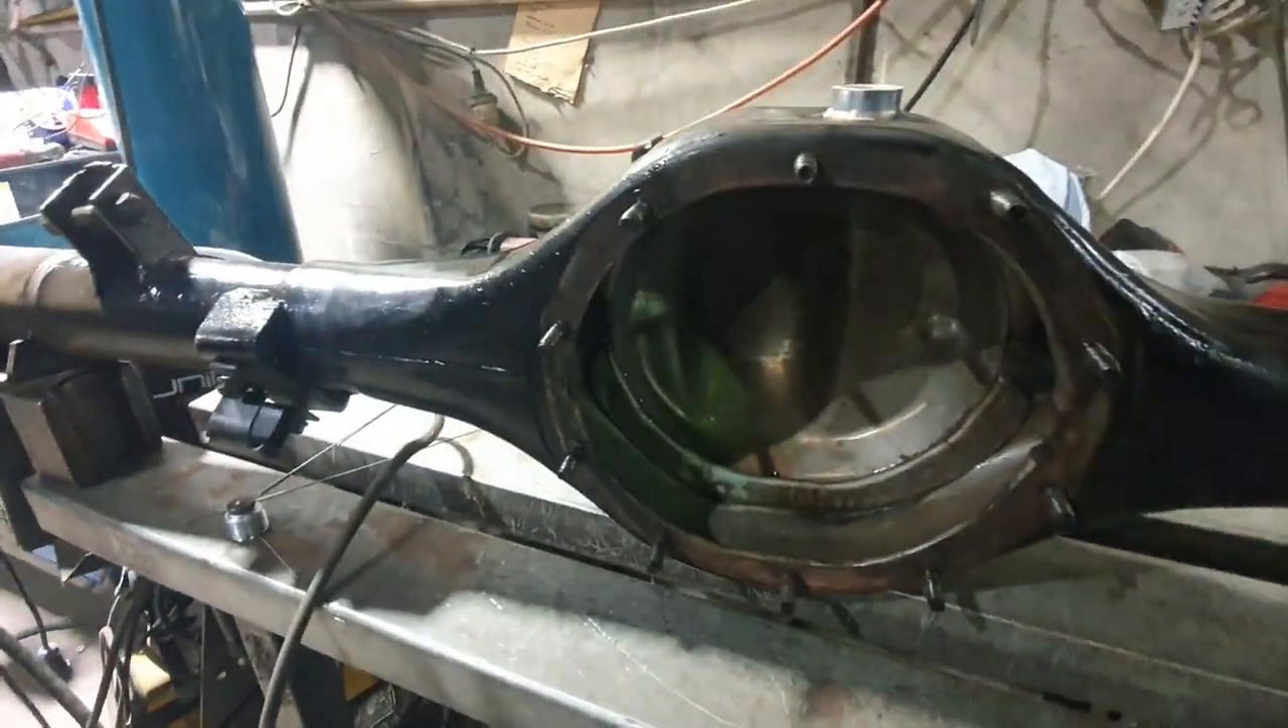Right so I got the whole entire housing out of the car.